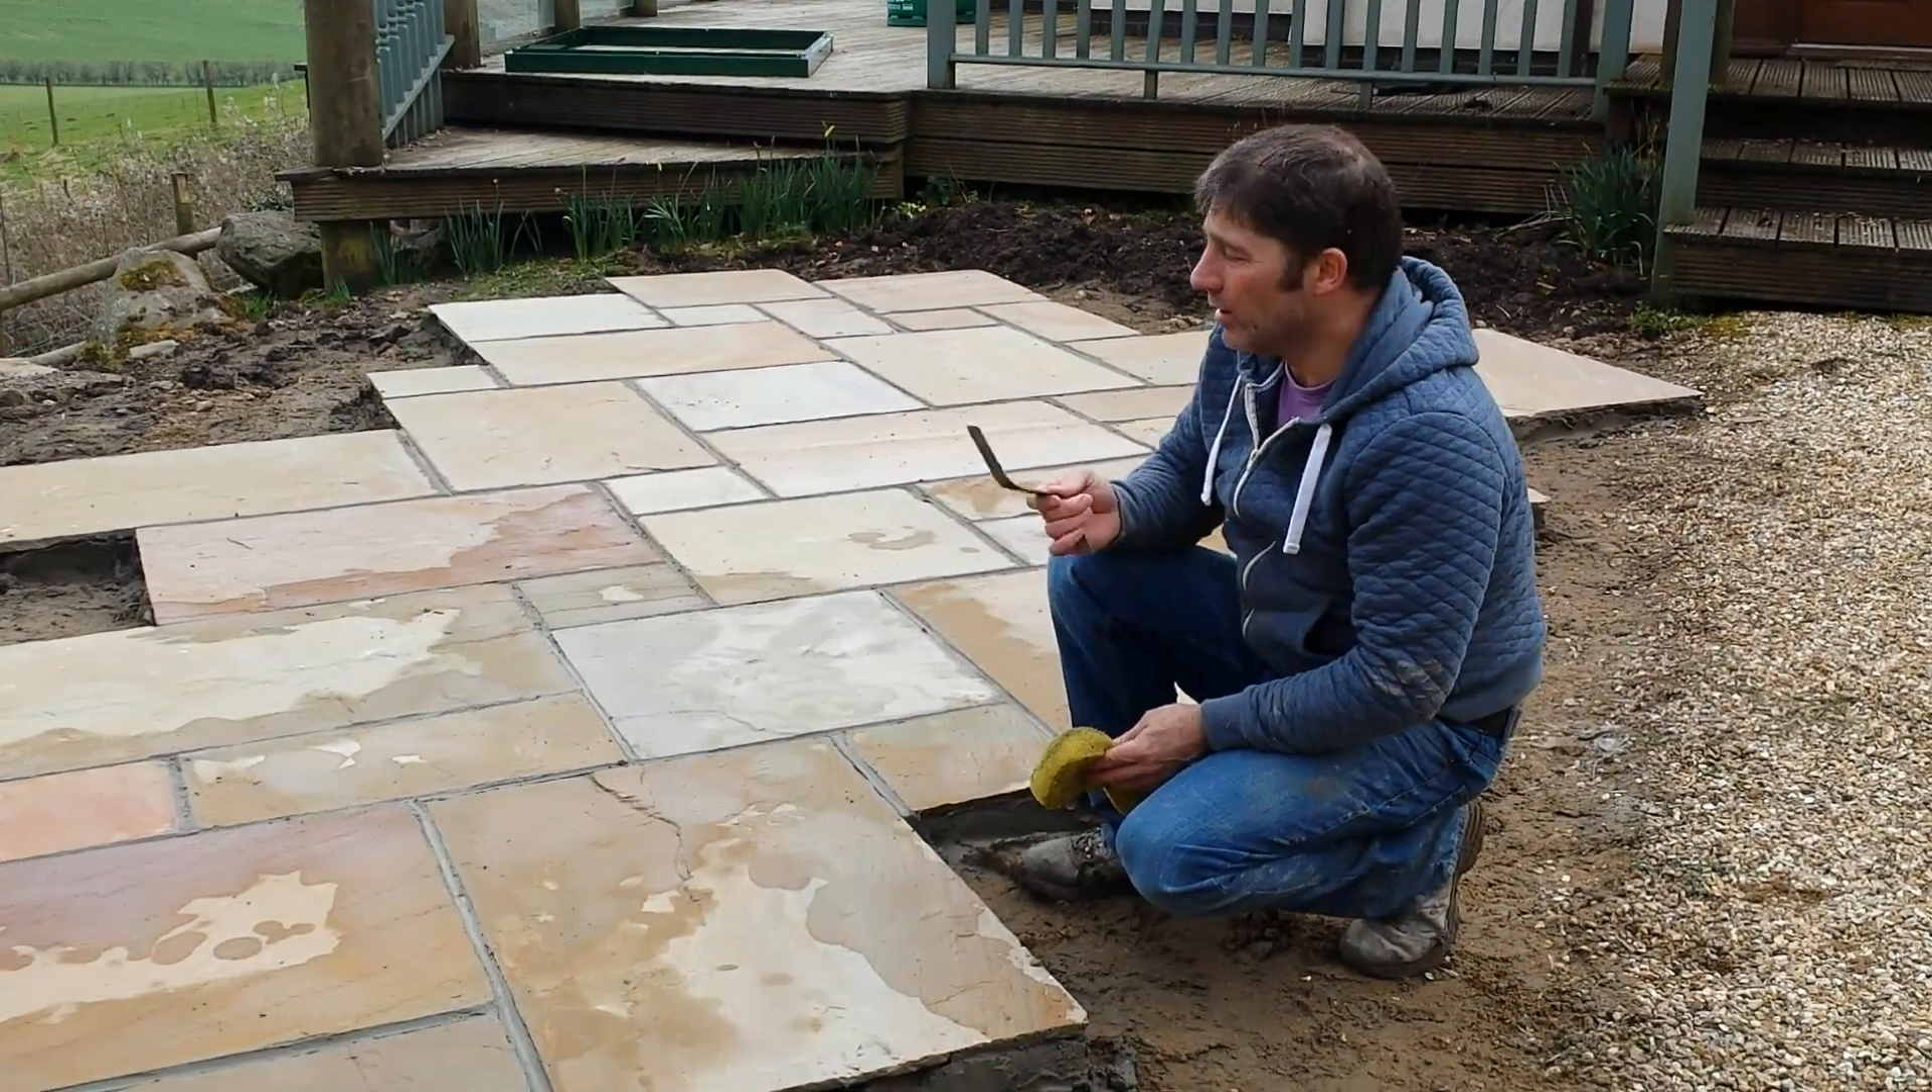A couple of hours on and we've laid nearly 15 square metres of paving and we've pointed it as well as we've gone along.